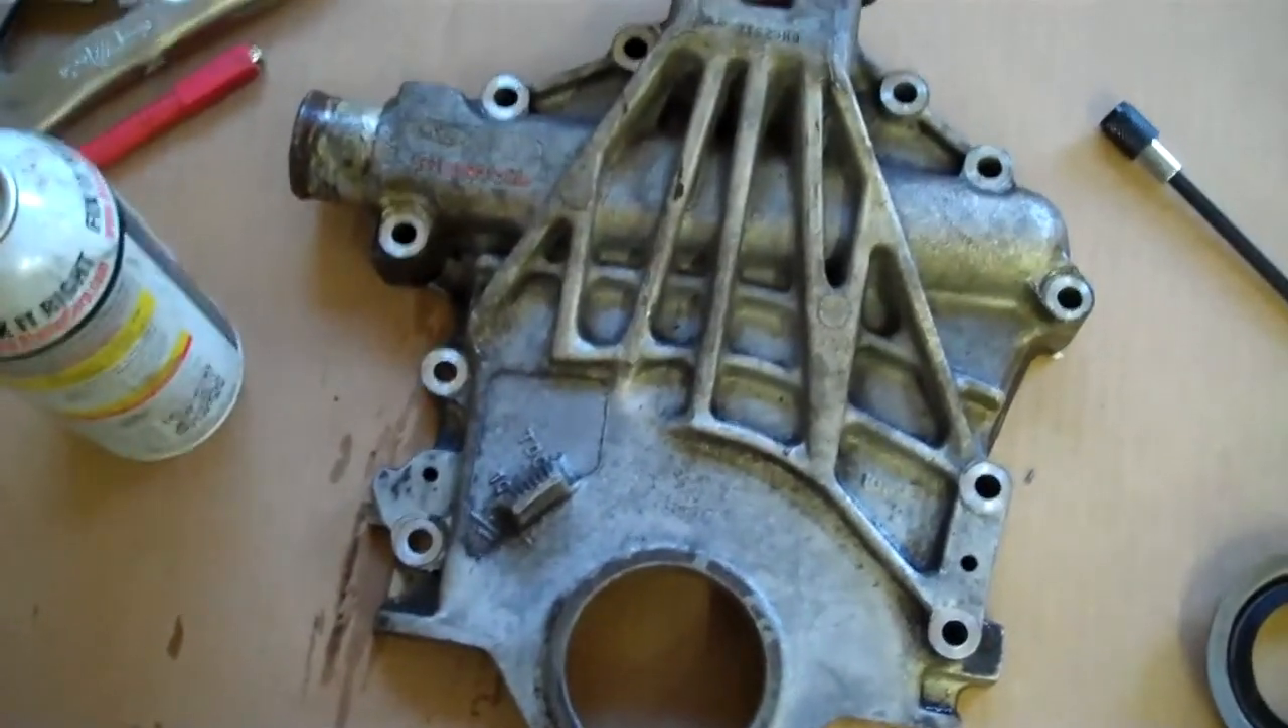So I got my old timing cover off.